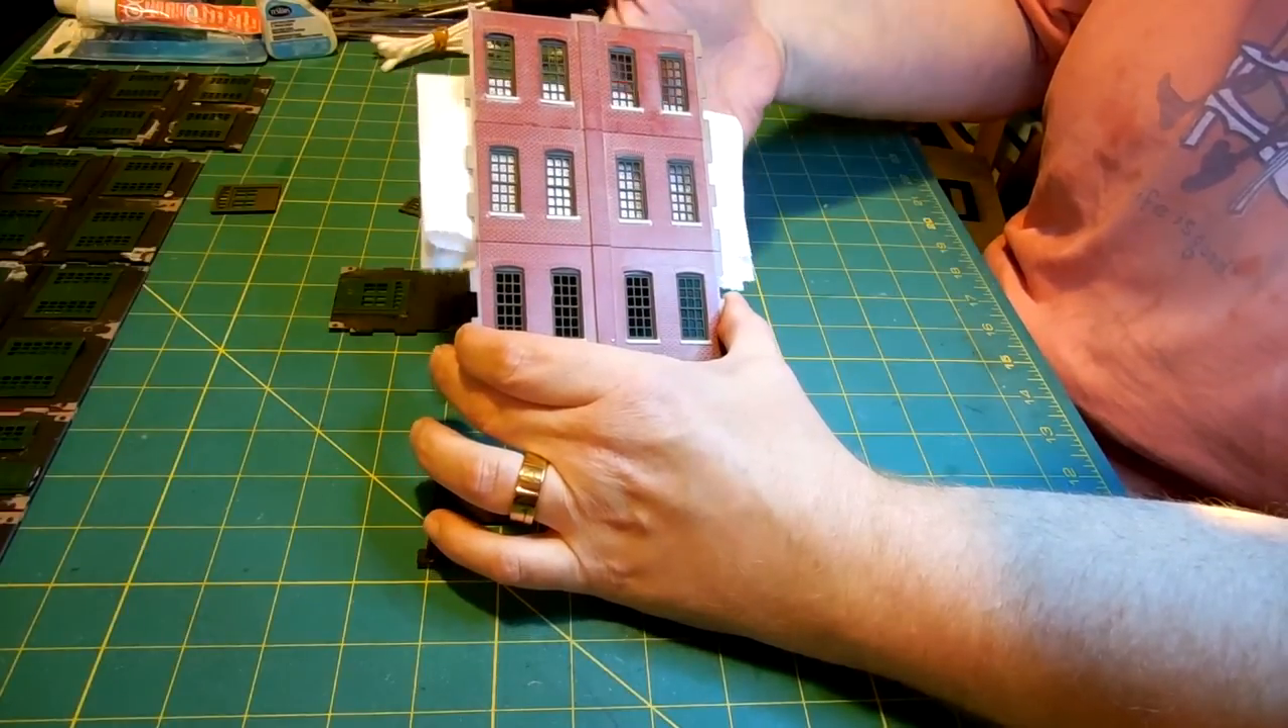Now as you can see with one of these other pieces here, the windows are already put in.